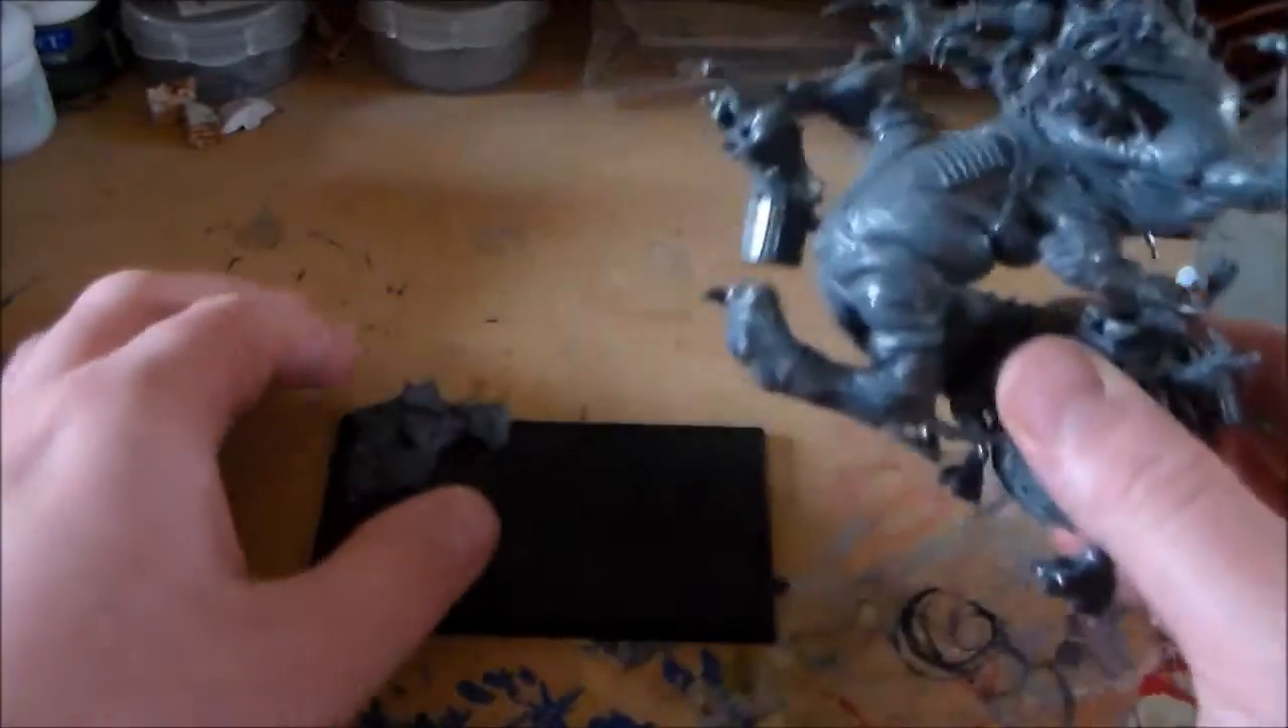He's not glued to the base.